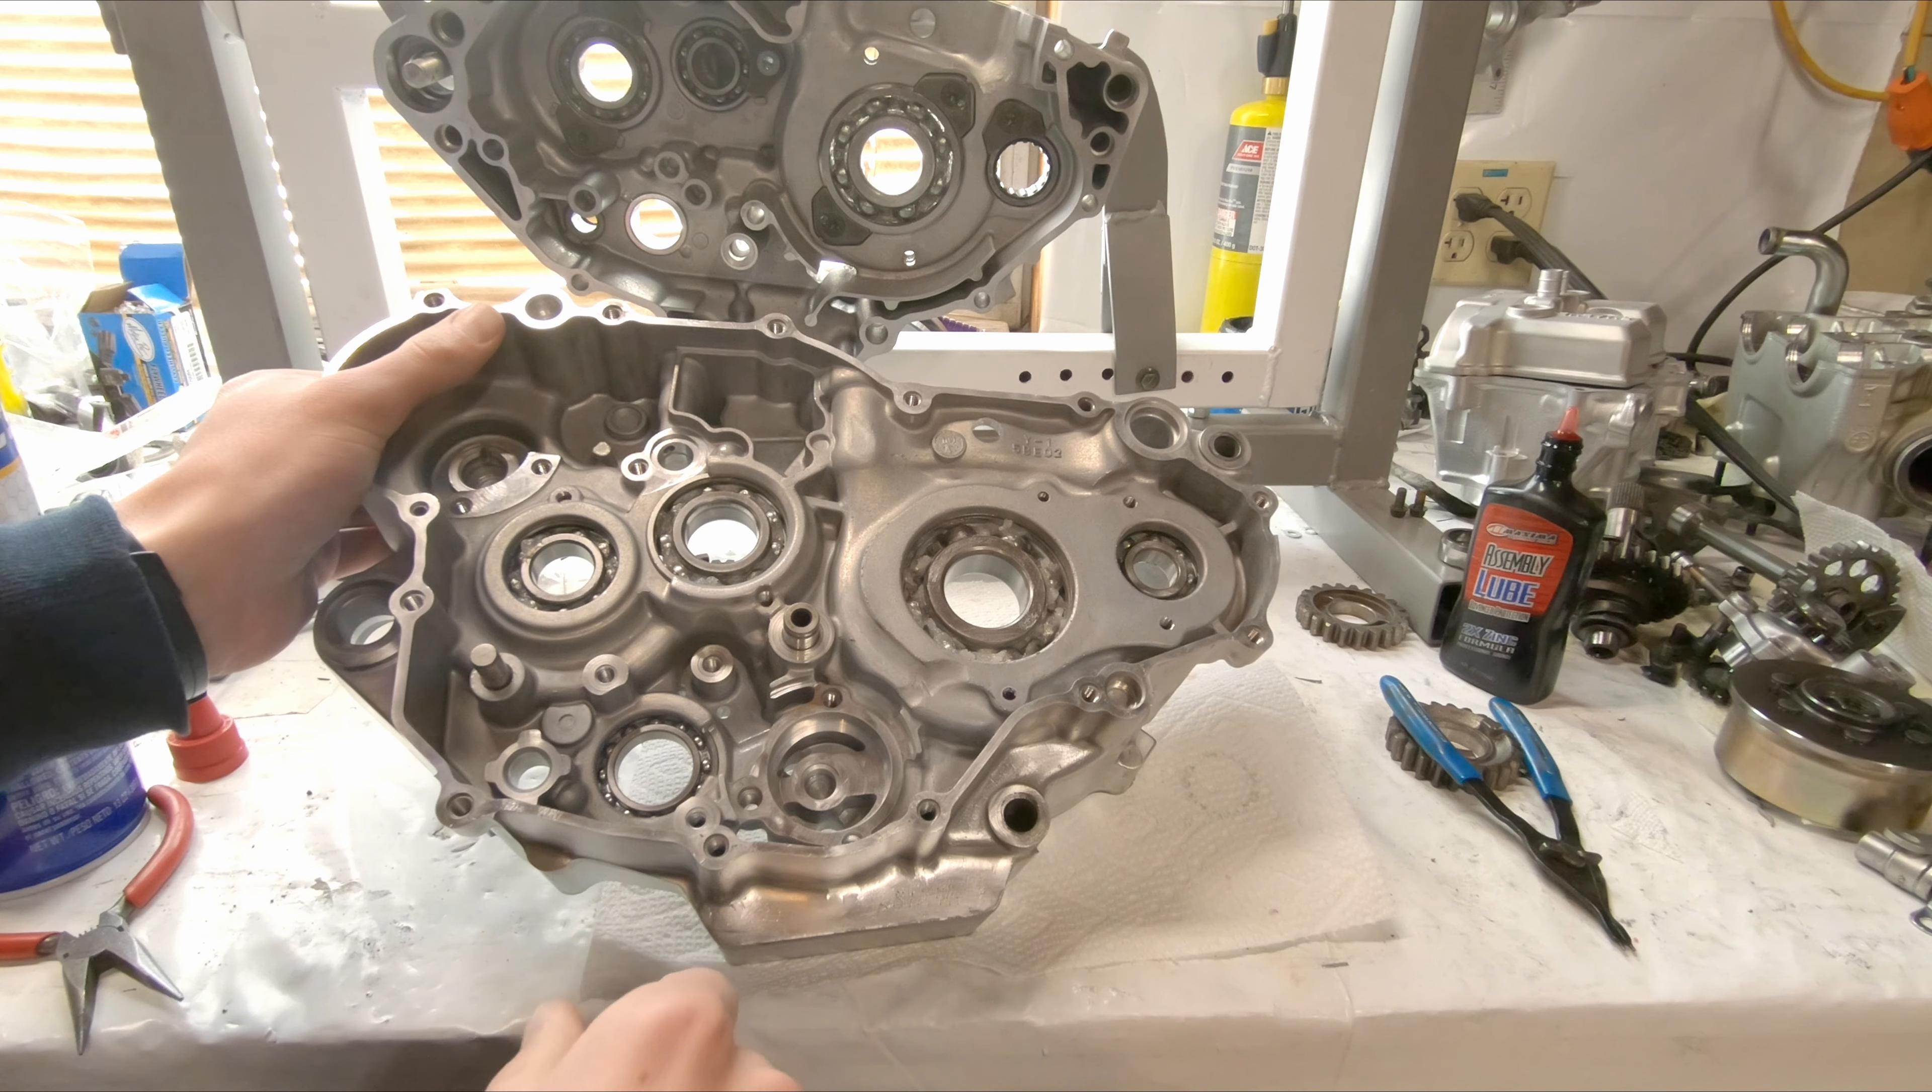We got these all these bearings in and the keepers and everything and these cases are dialed and ready to go back together.